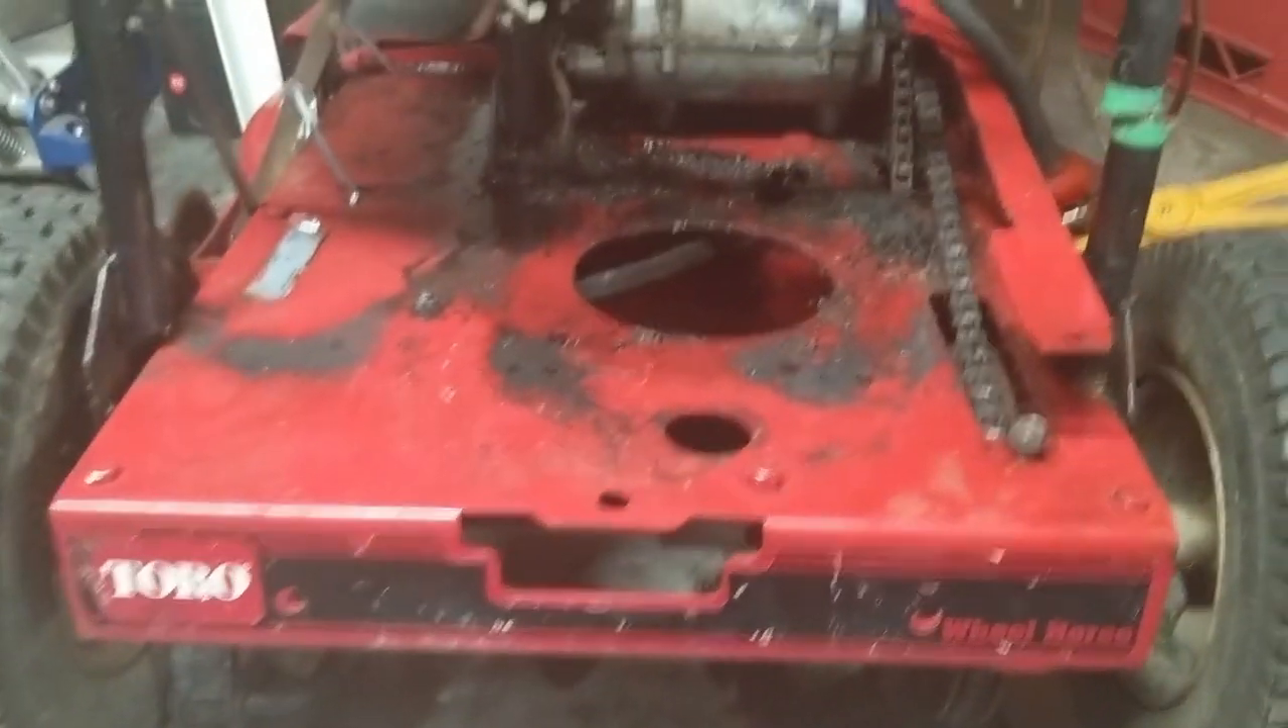So at least I got the engine off now I just got it on my table.